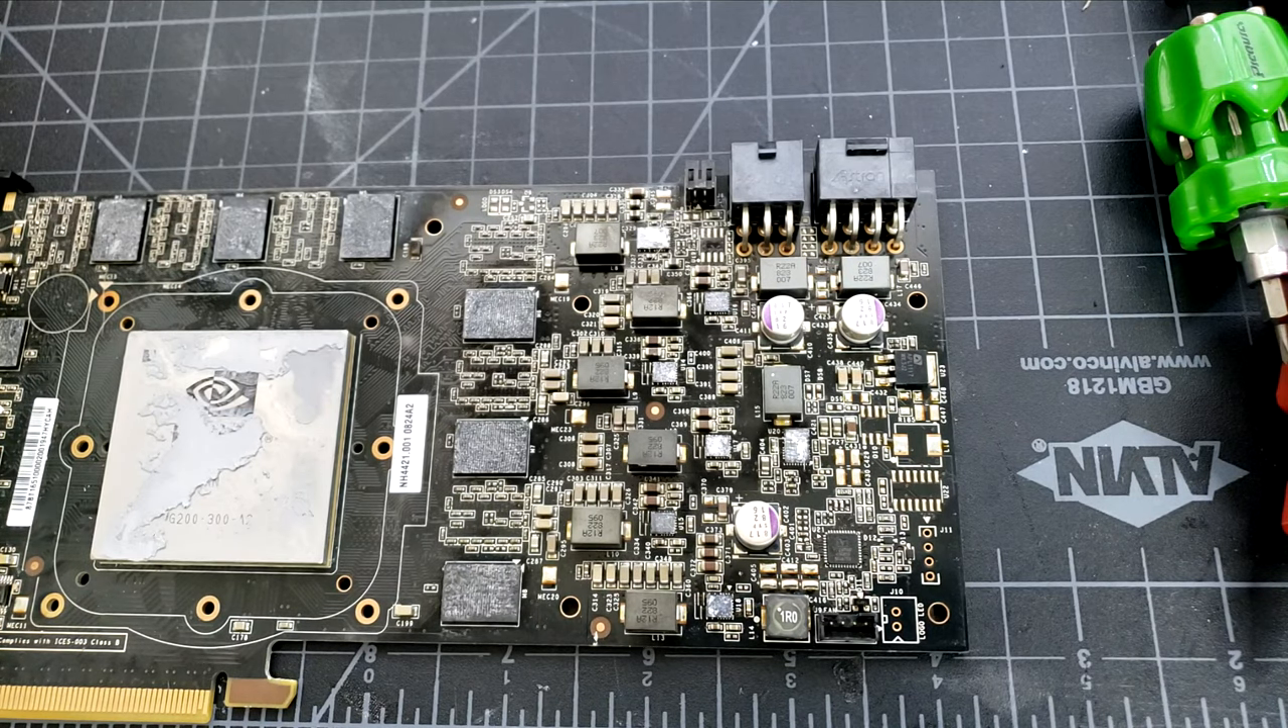So here's our gtx 280 disassembled.